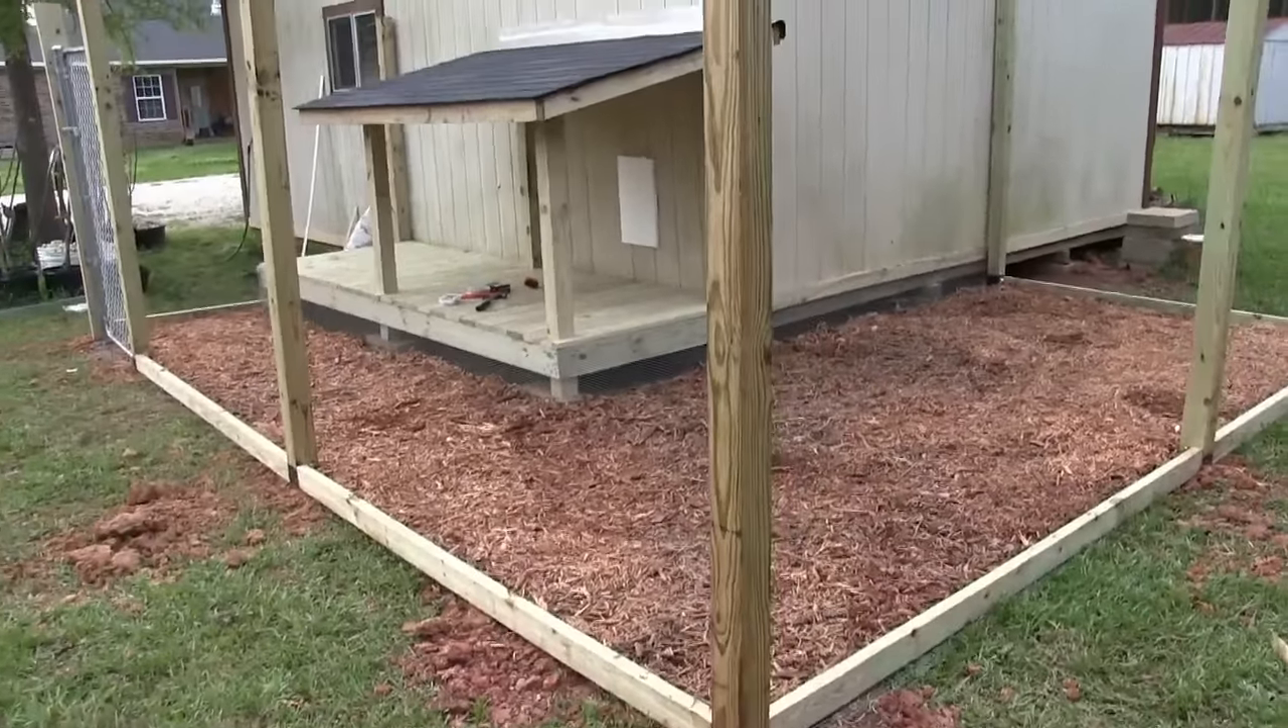So now the only thing I have left to do is put the fence in and we're gonna do that next.